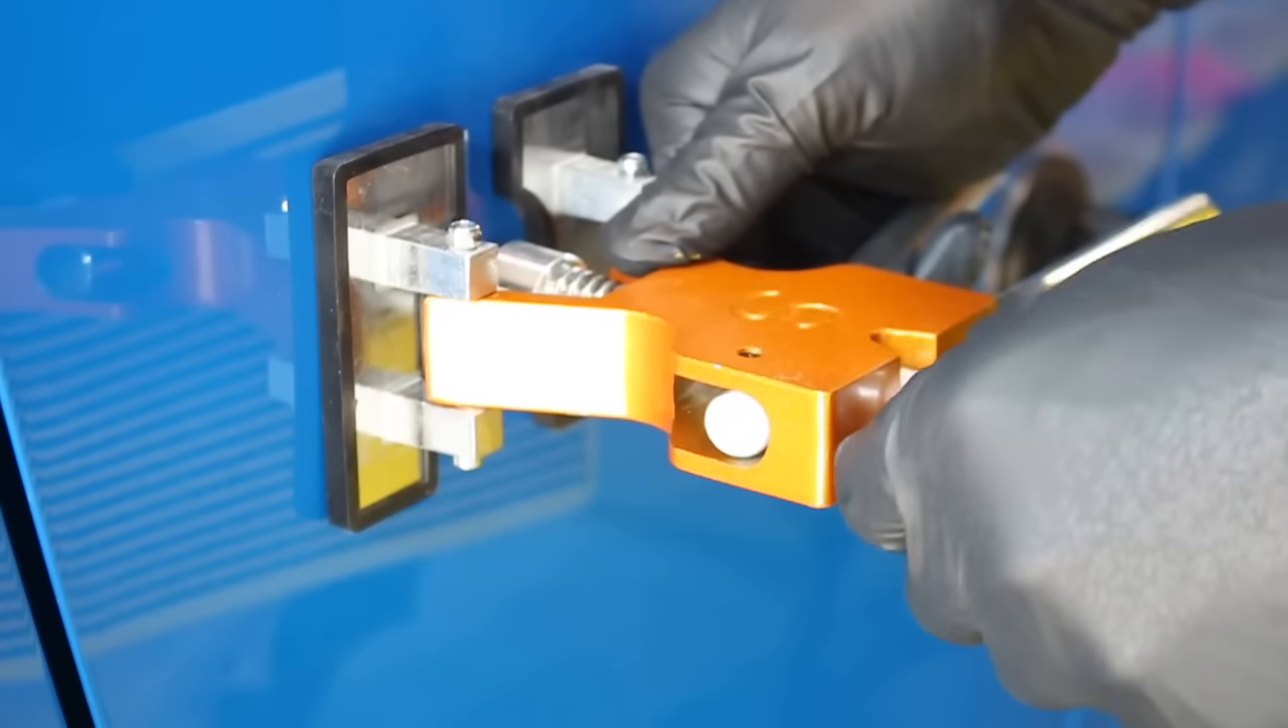So I've attached the puller to the tab.